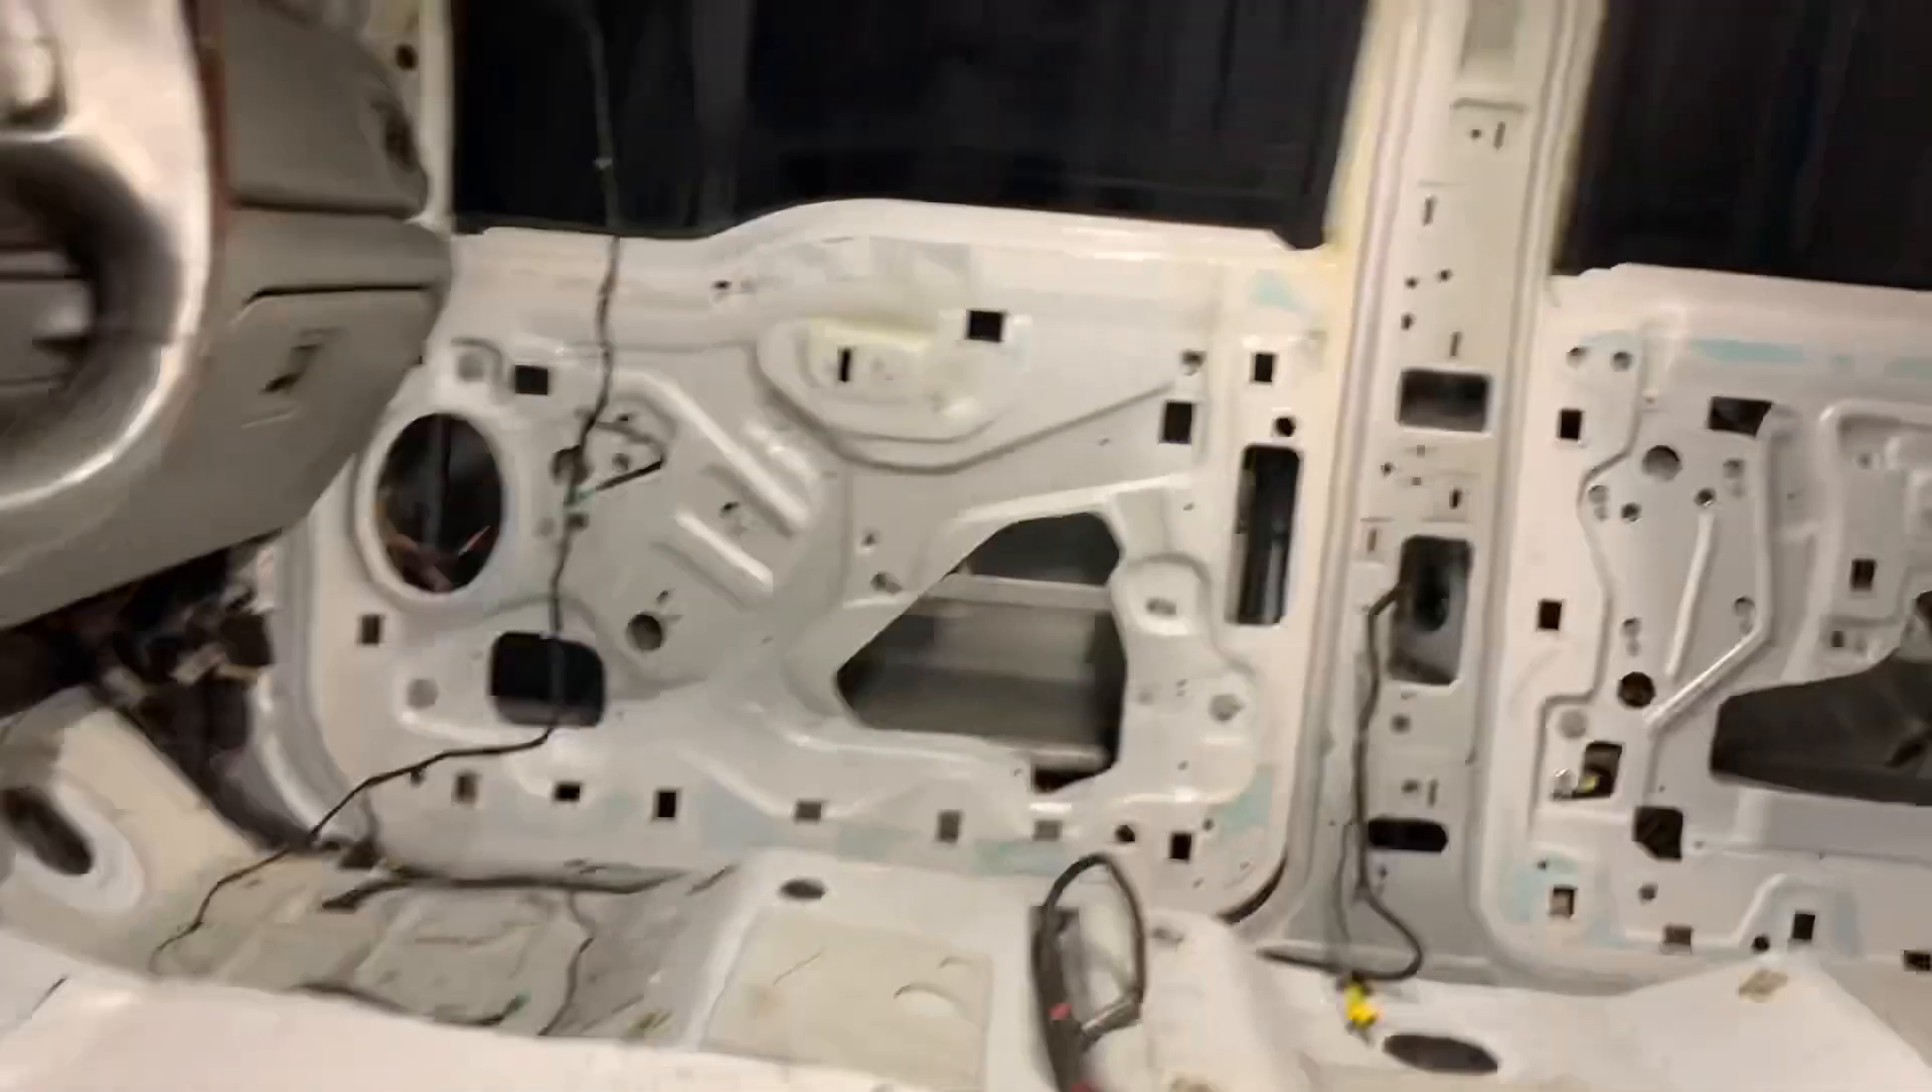Okay guys so got all the doors butt ass naked so ready for deadener.